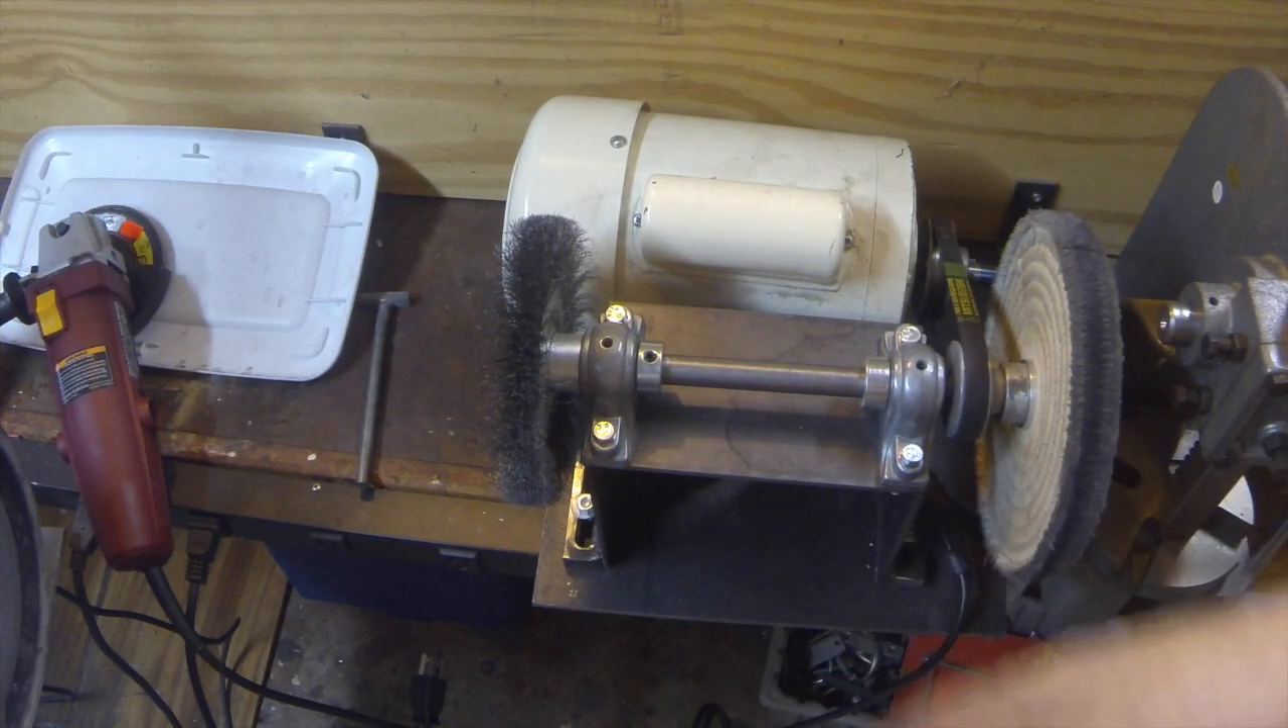Okay, here's the finished machine. I've got the uprights welded up, the mandrel mounted to it.